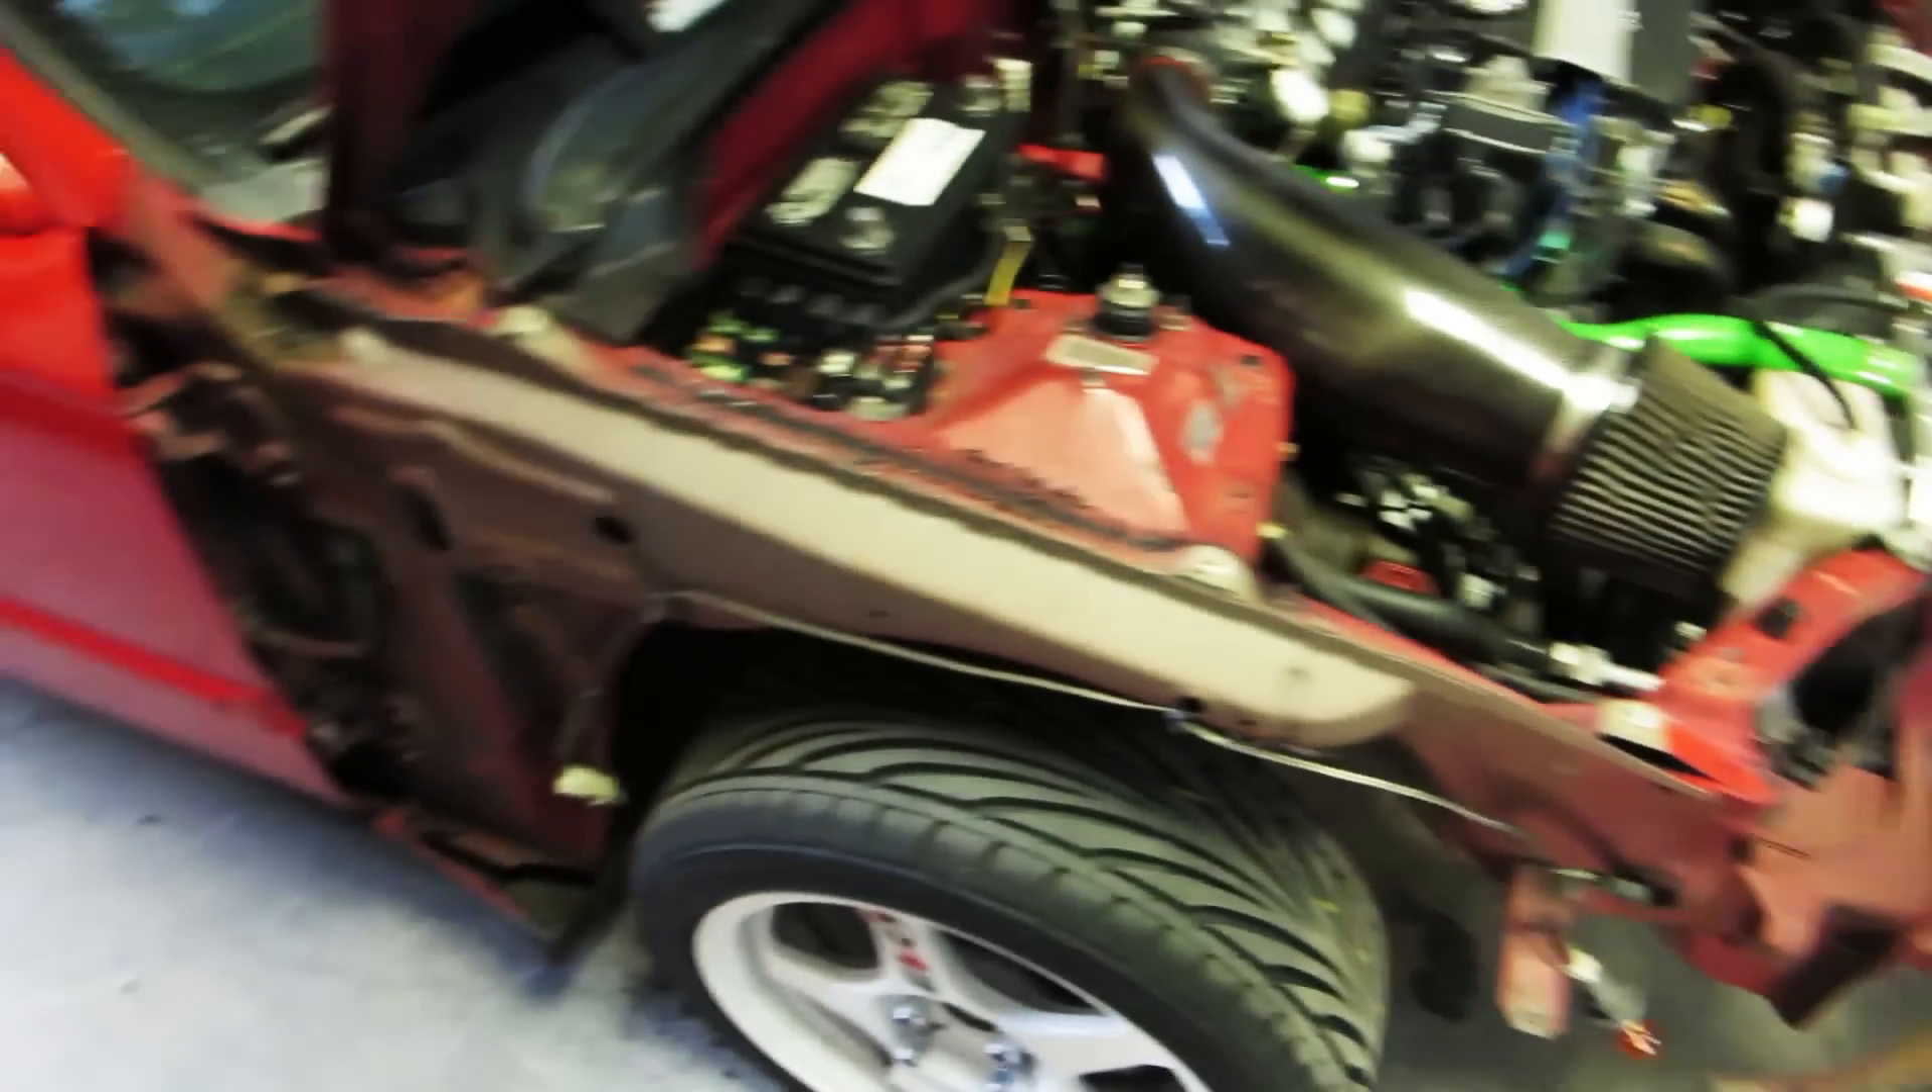Now we've got the headlight and the fender removed on this side.